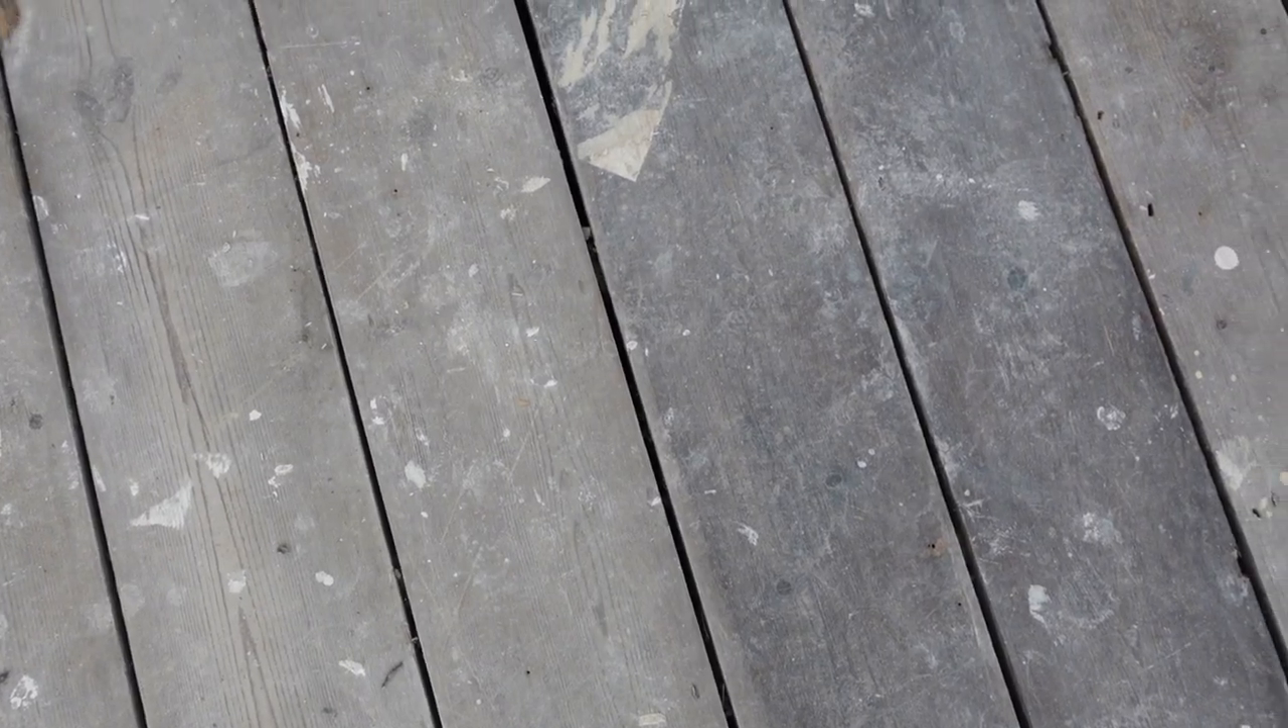The only problem is there's quite big gaps in the floorboards.